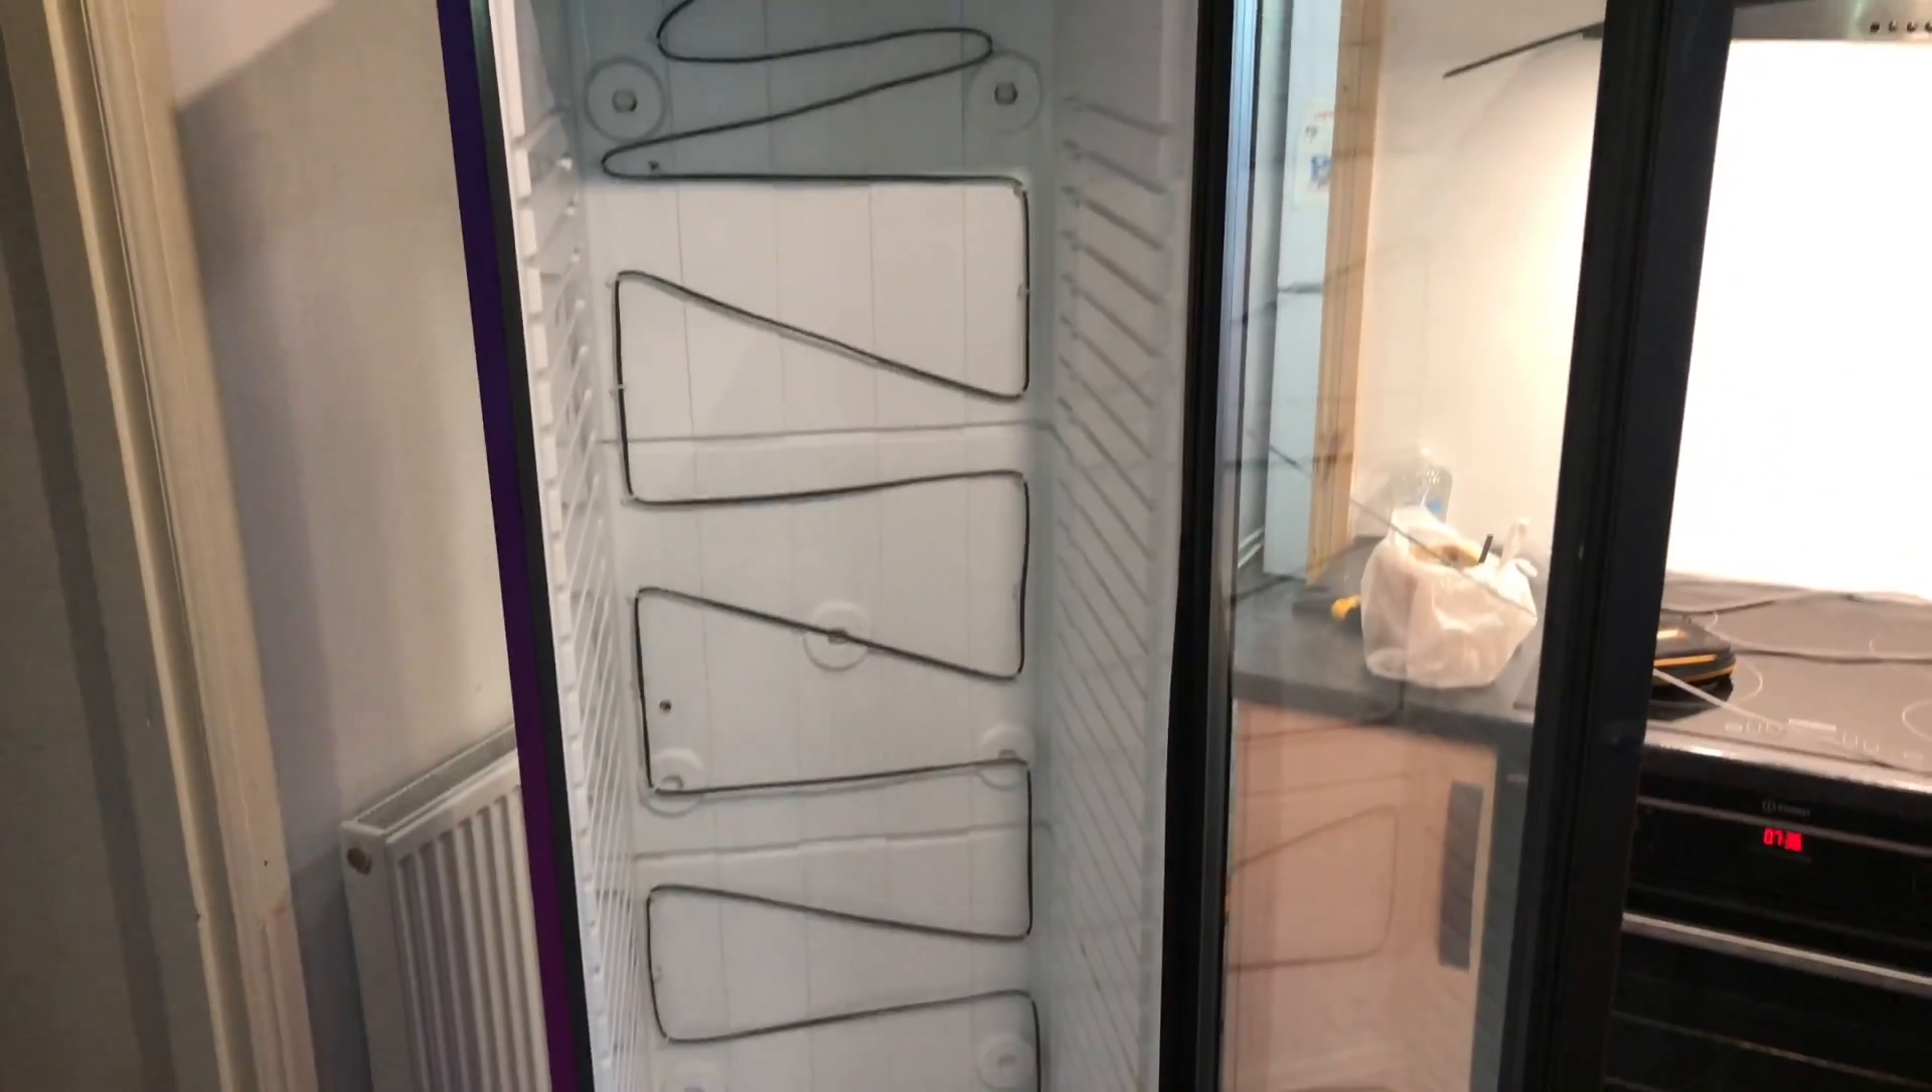Right, the heat cable's in. As you can see that I've weaved it in and out.